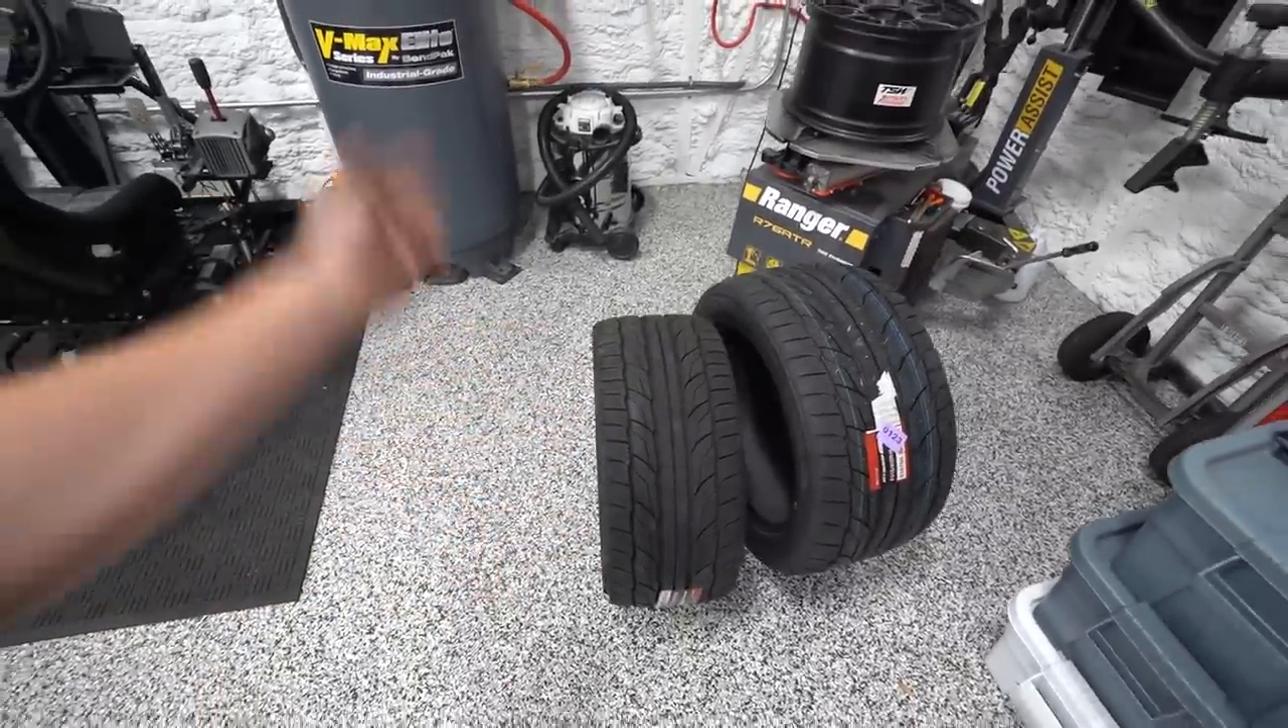So that being said, I need to quit jibber jabbering, and I need to get these tires mounted so we can get them on the cars.